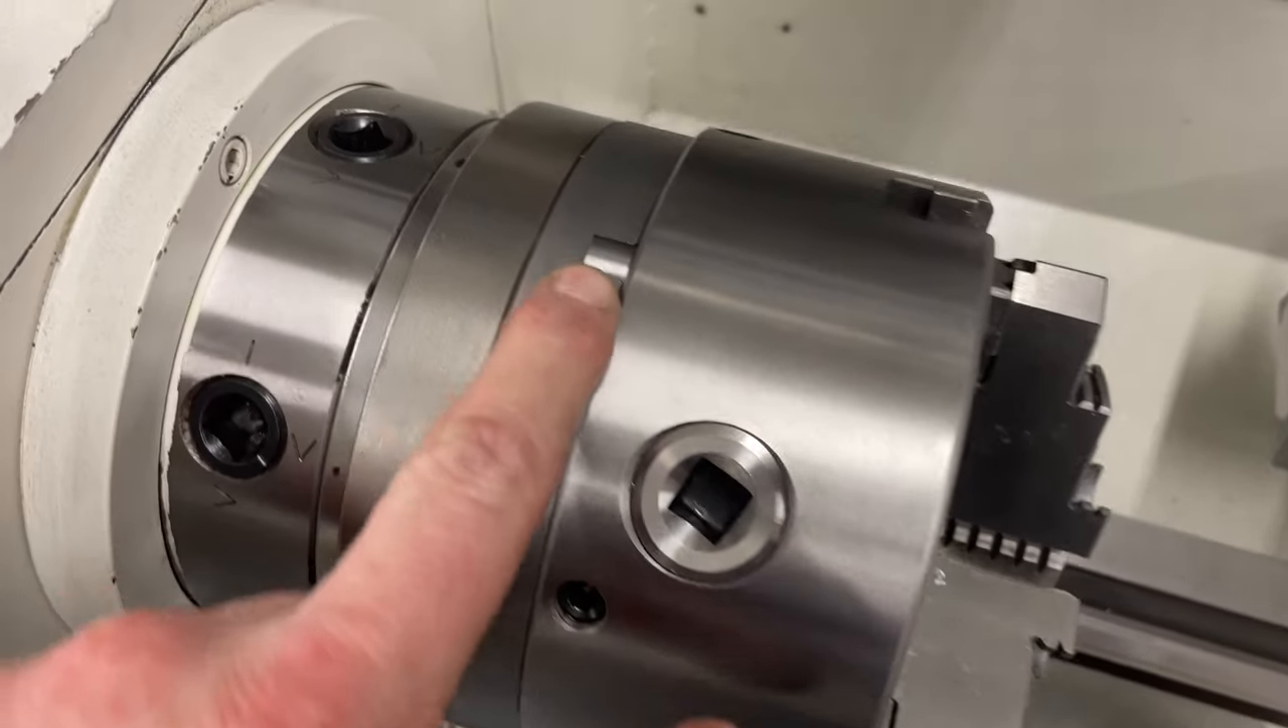I've got the chuck assembled up on the back plate and installed.